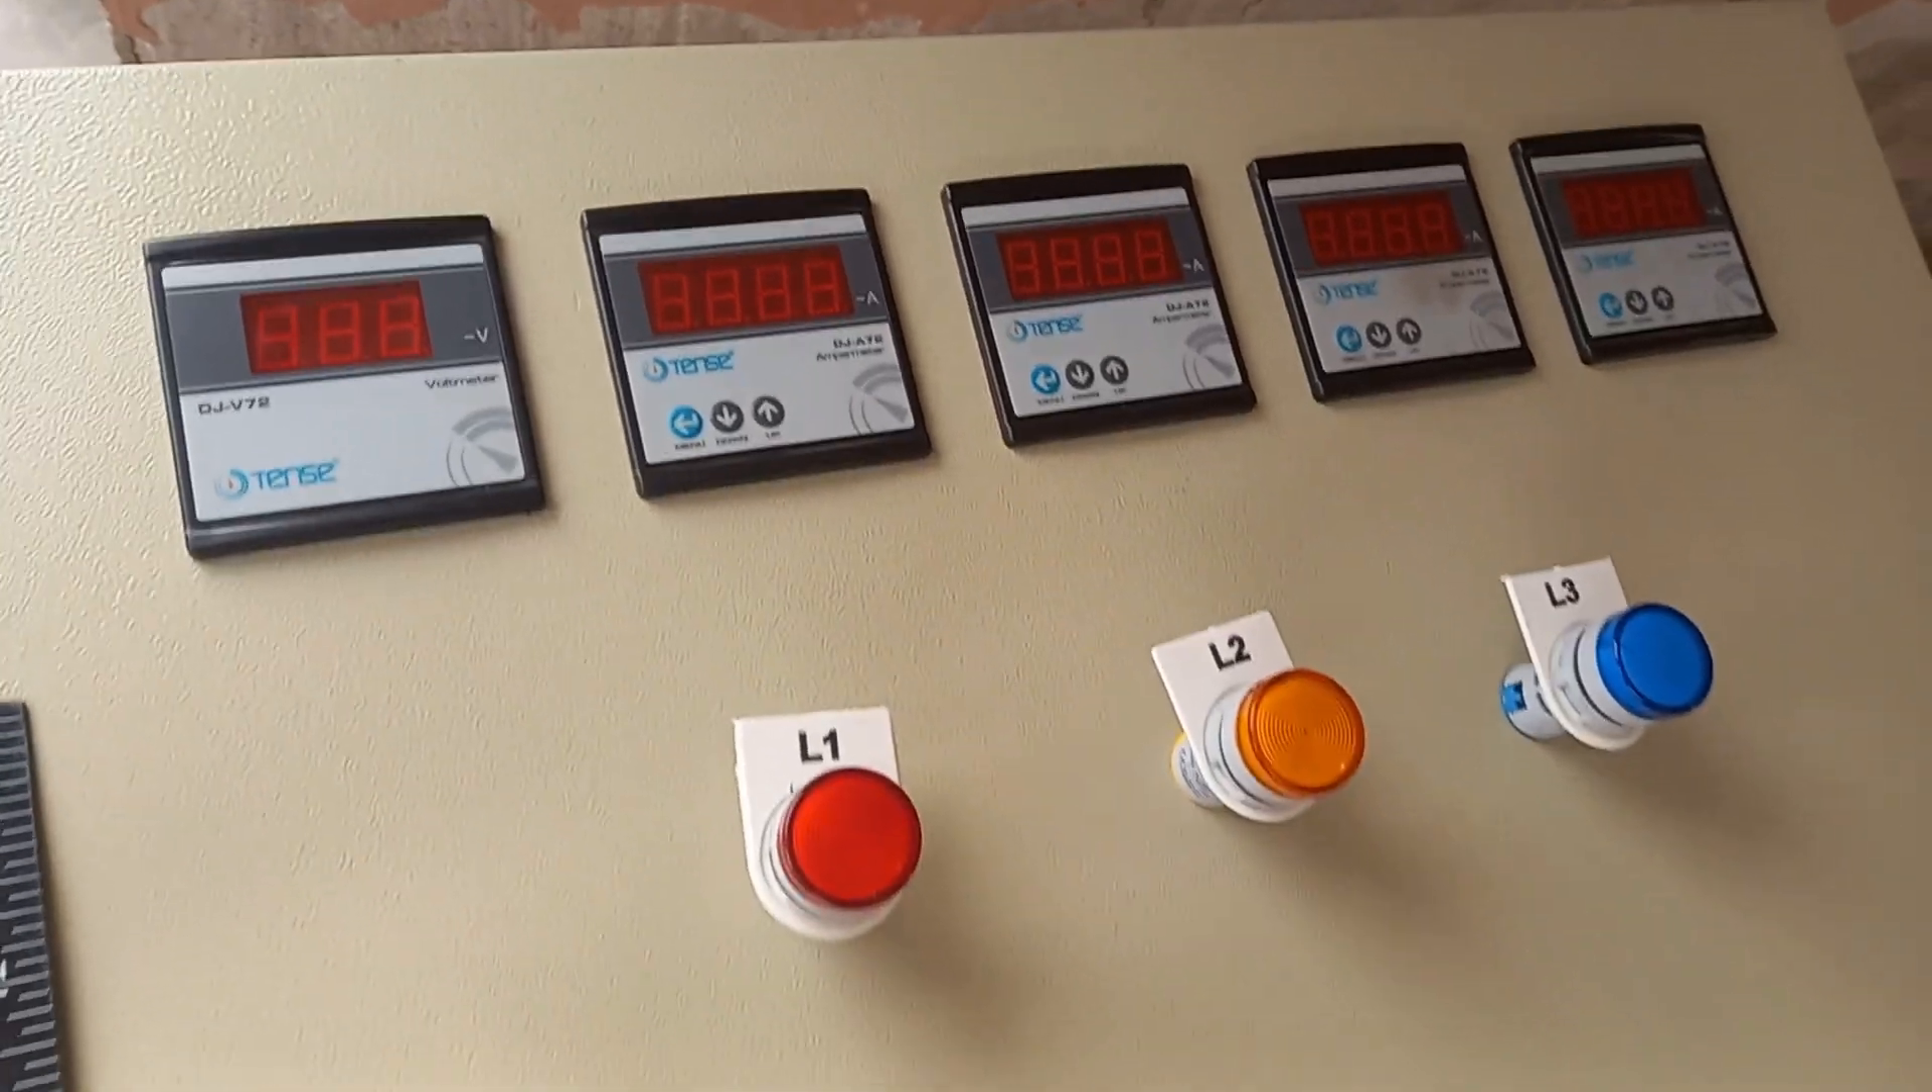یہ باقی تین امپیر میٹر ہیں جو میں نے ان کو فکس کر دیا ہے۔